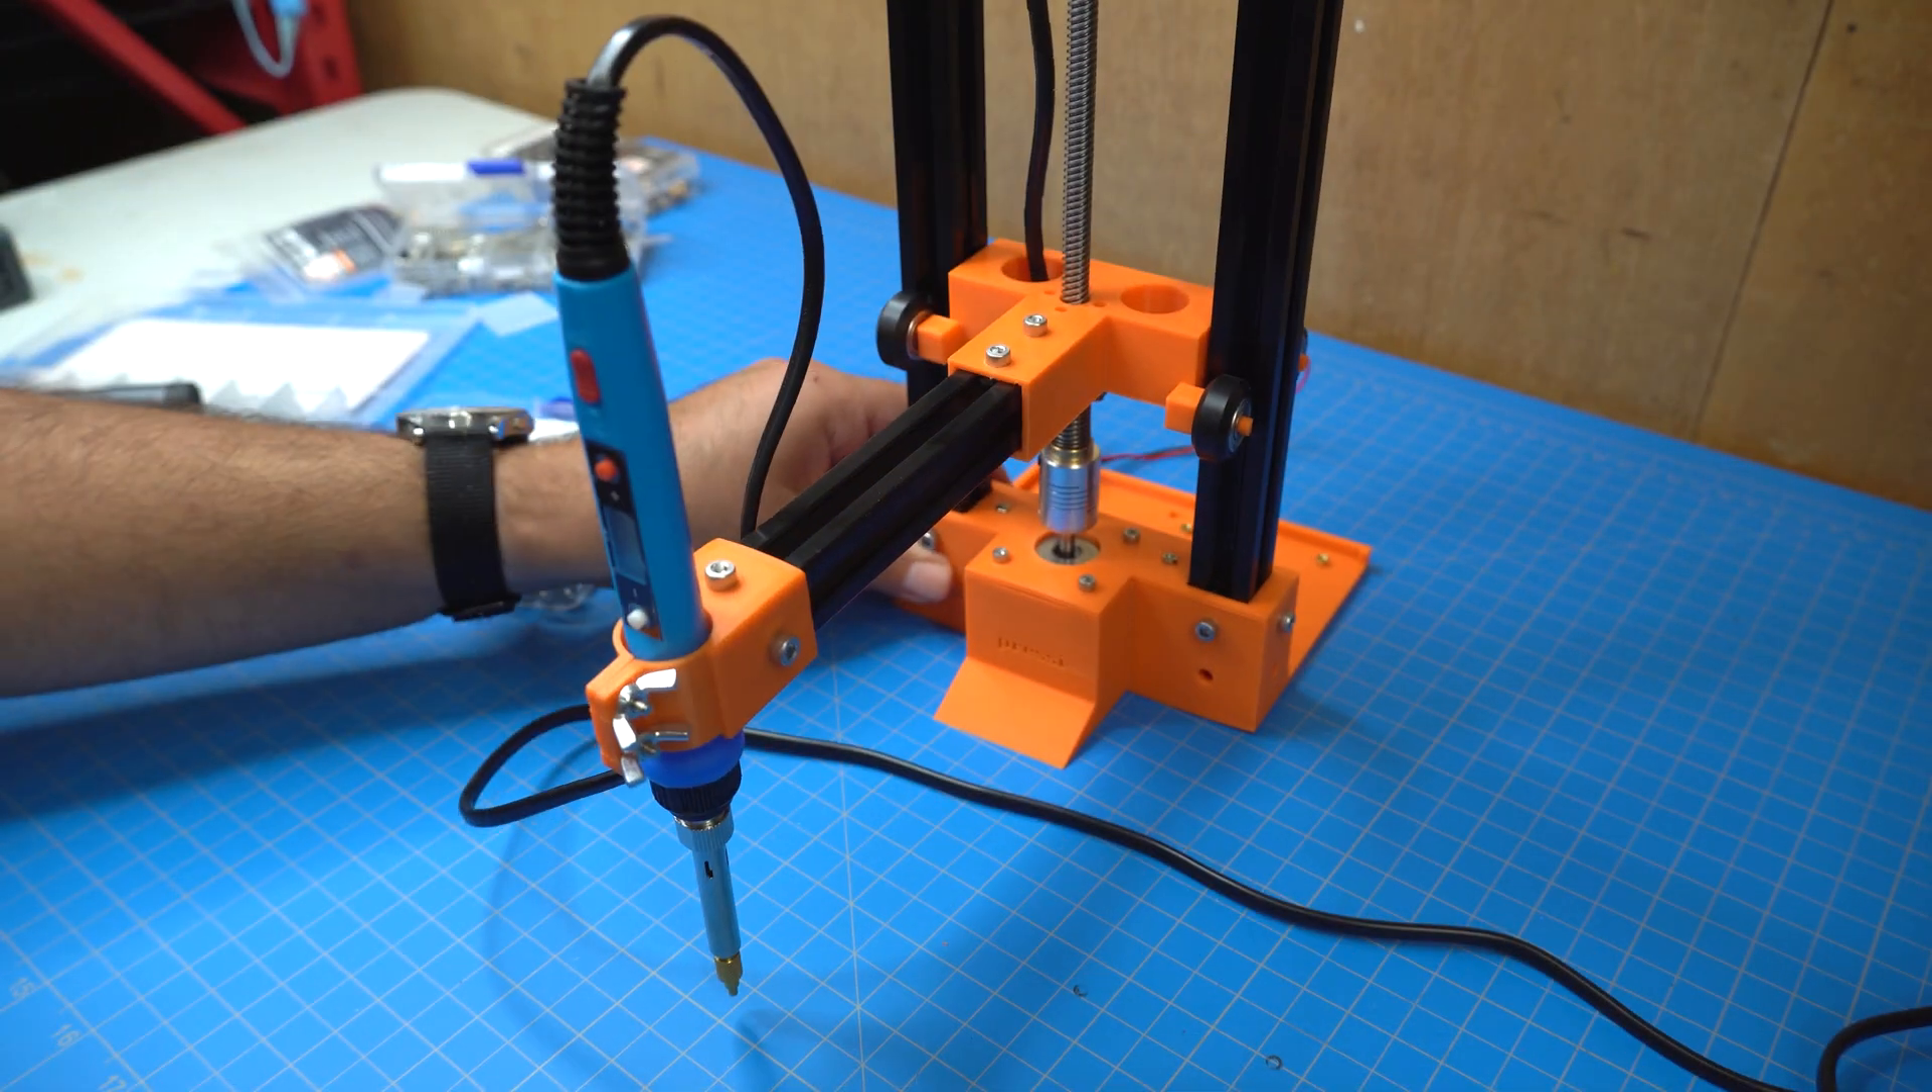I used another piece of aluminum and then another 3D printed bracket to join it all together.